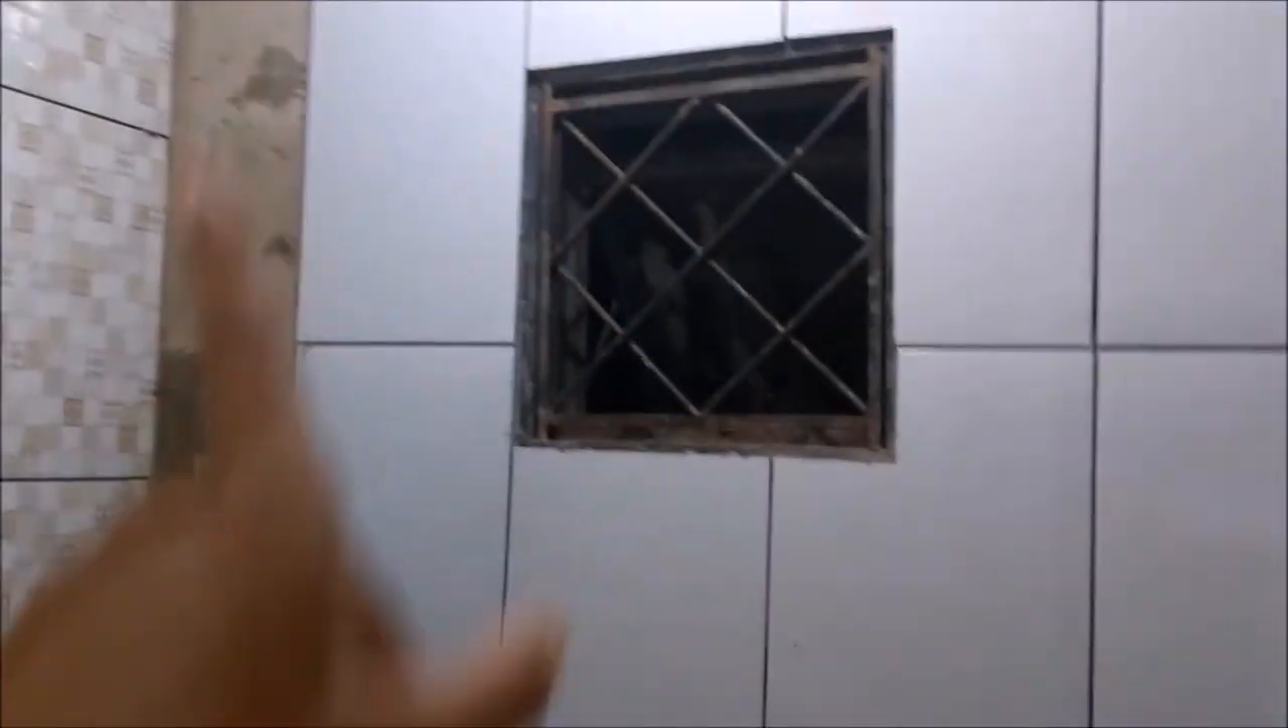Já tá quase todo colocado a parede. Tá faltando só o acabamento aqui e ali em cima um pedacinho.